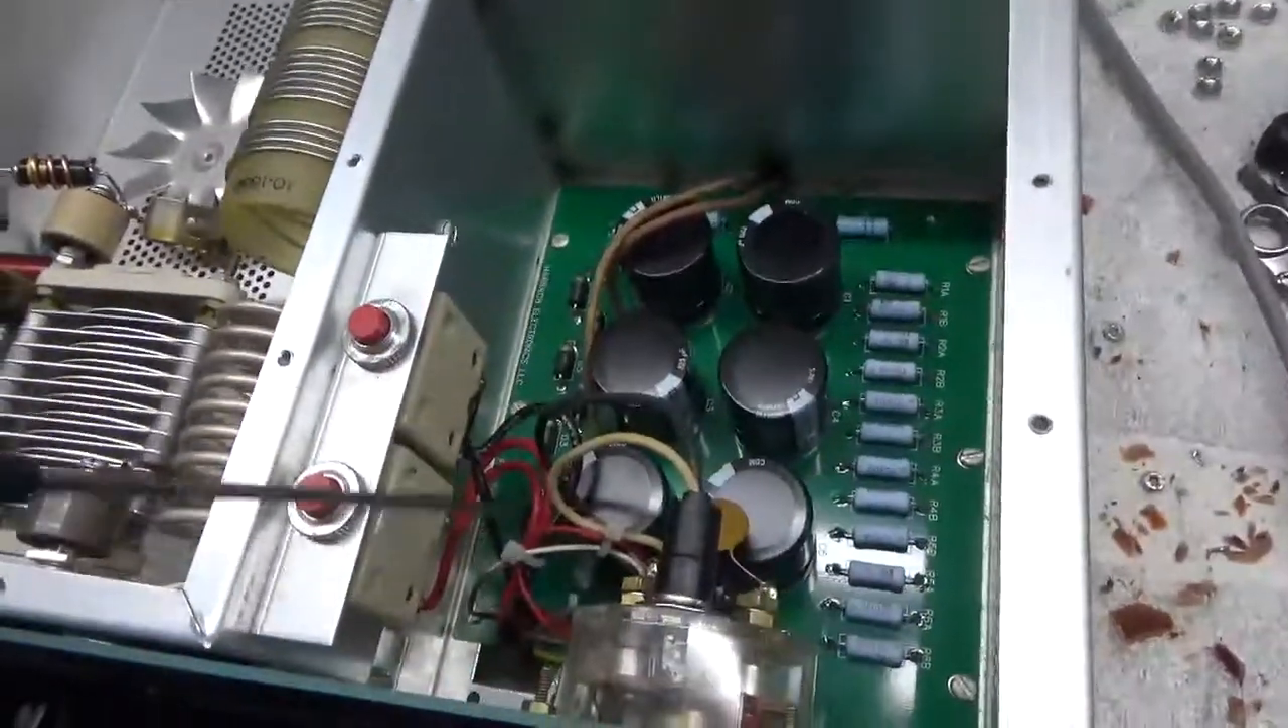So, I ended up putting the Harbach filter cap board in.